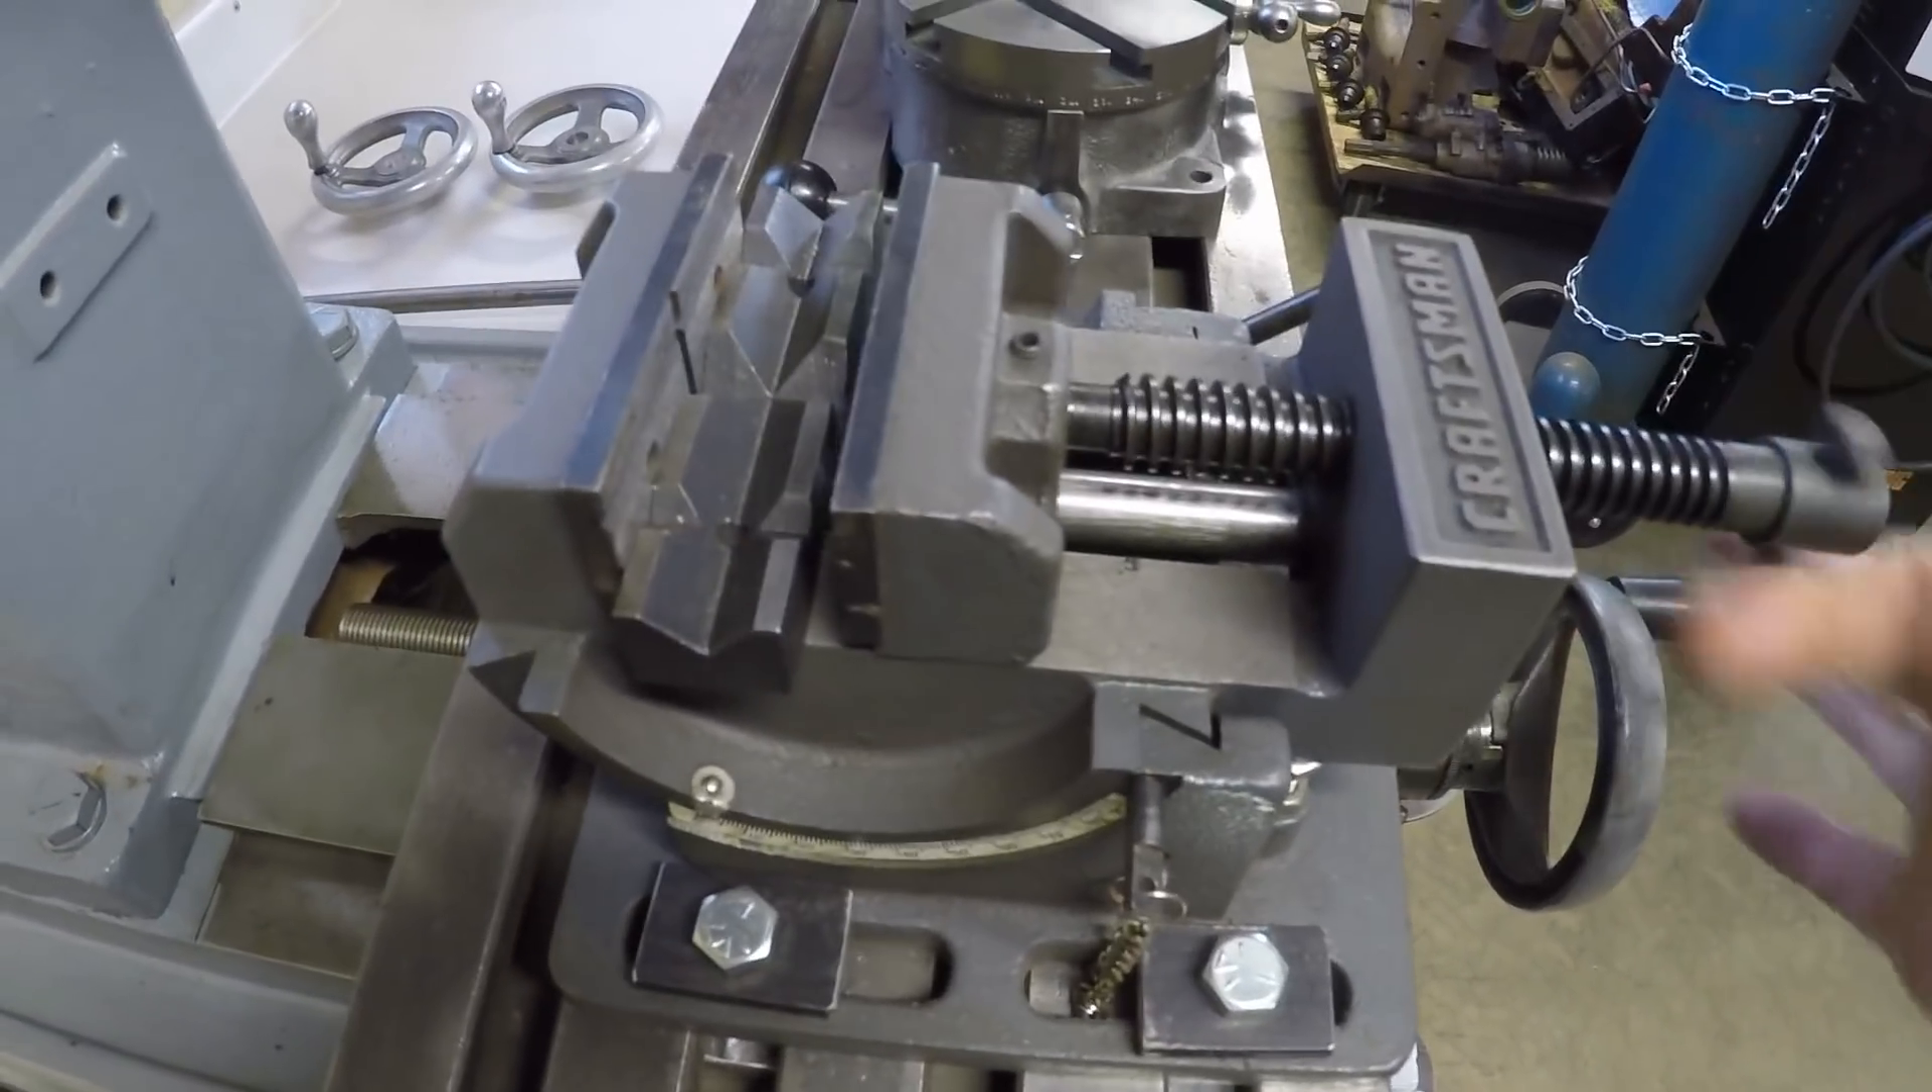Here is a Craftsman's machining vise. Got it all bolted down to the table right now.